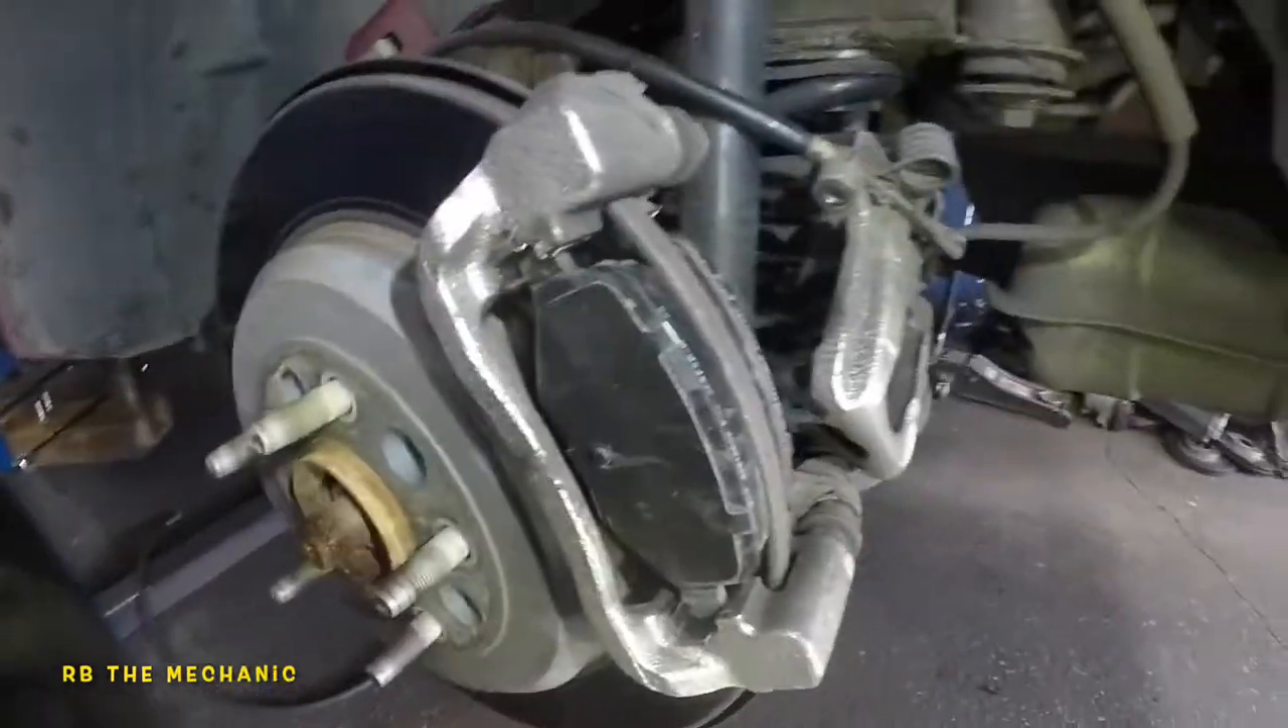We got the pads in.